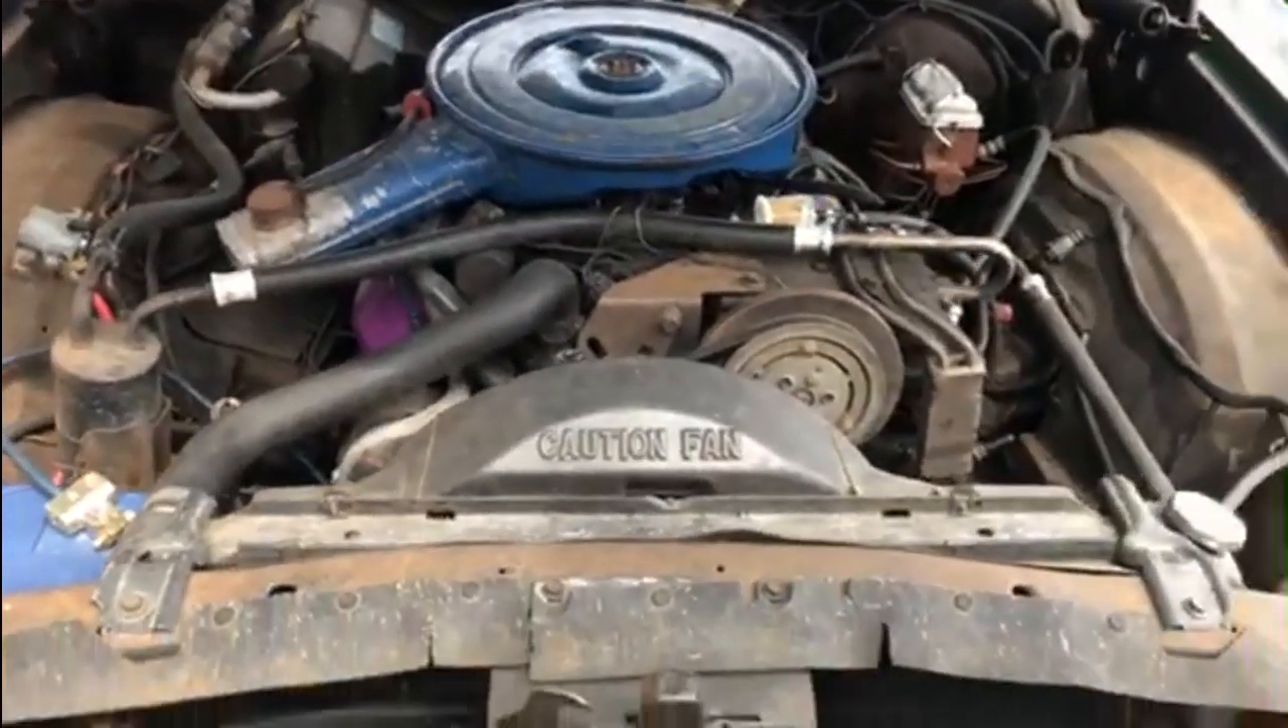And that's all back together with the air filter on.